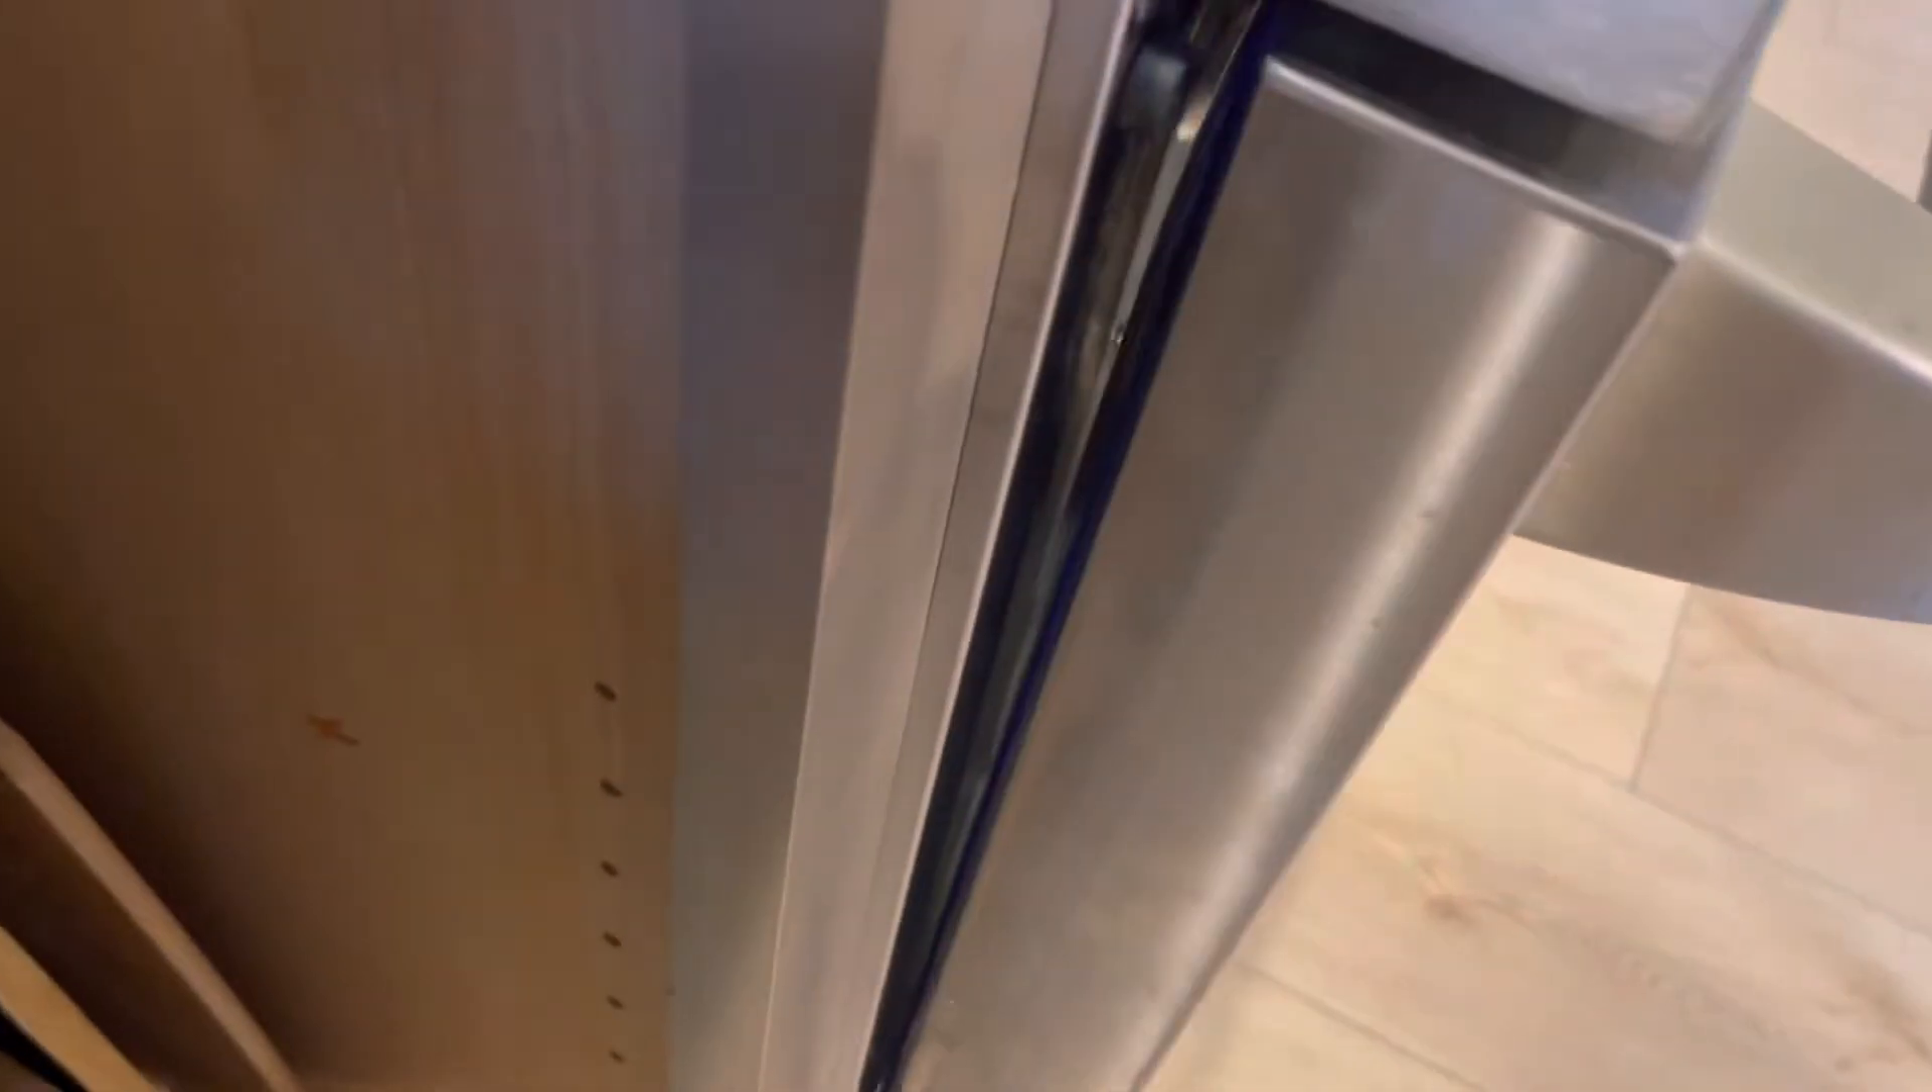So what has been the problem with the range is that the door does not shut correctly. So you can see into the range right there.